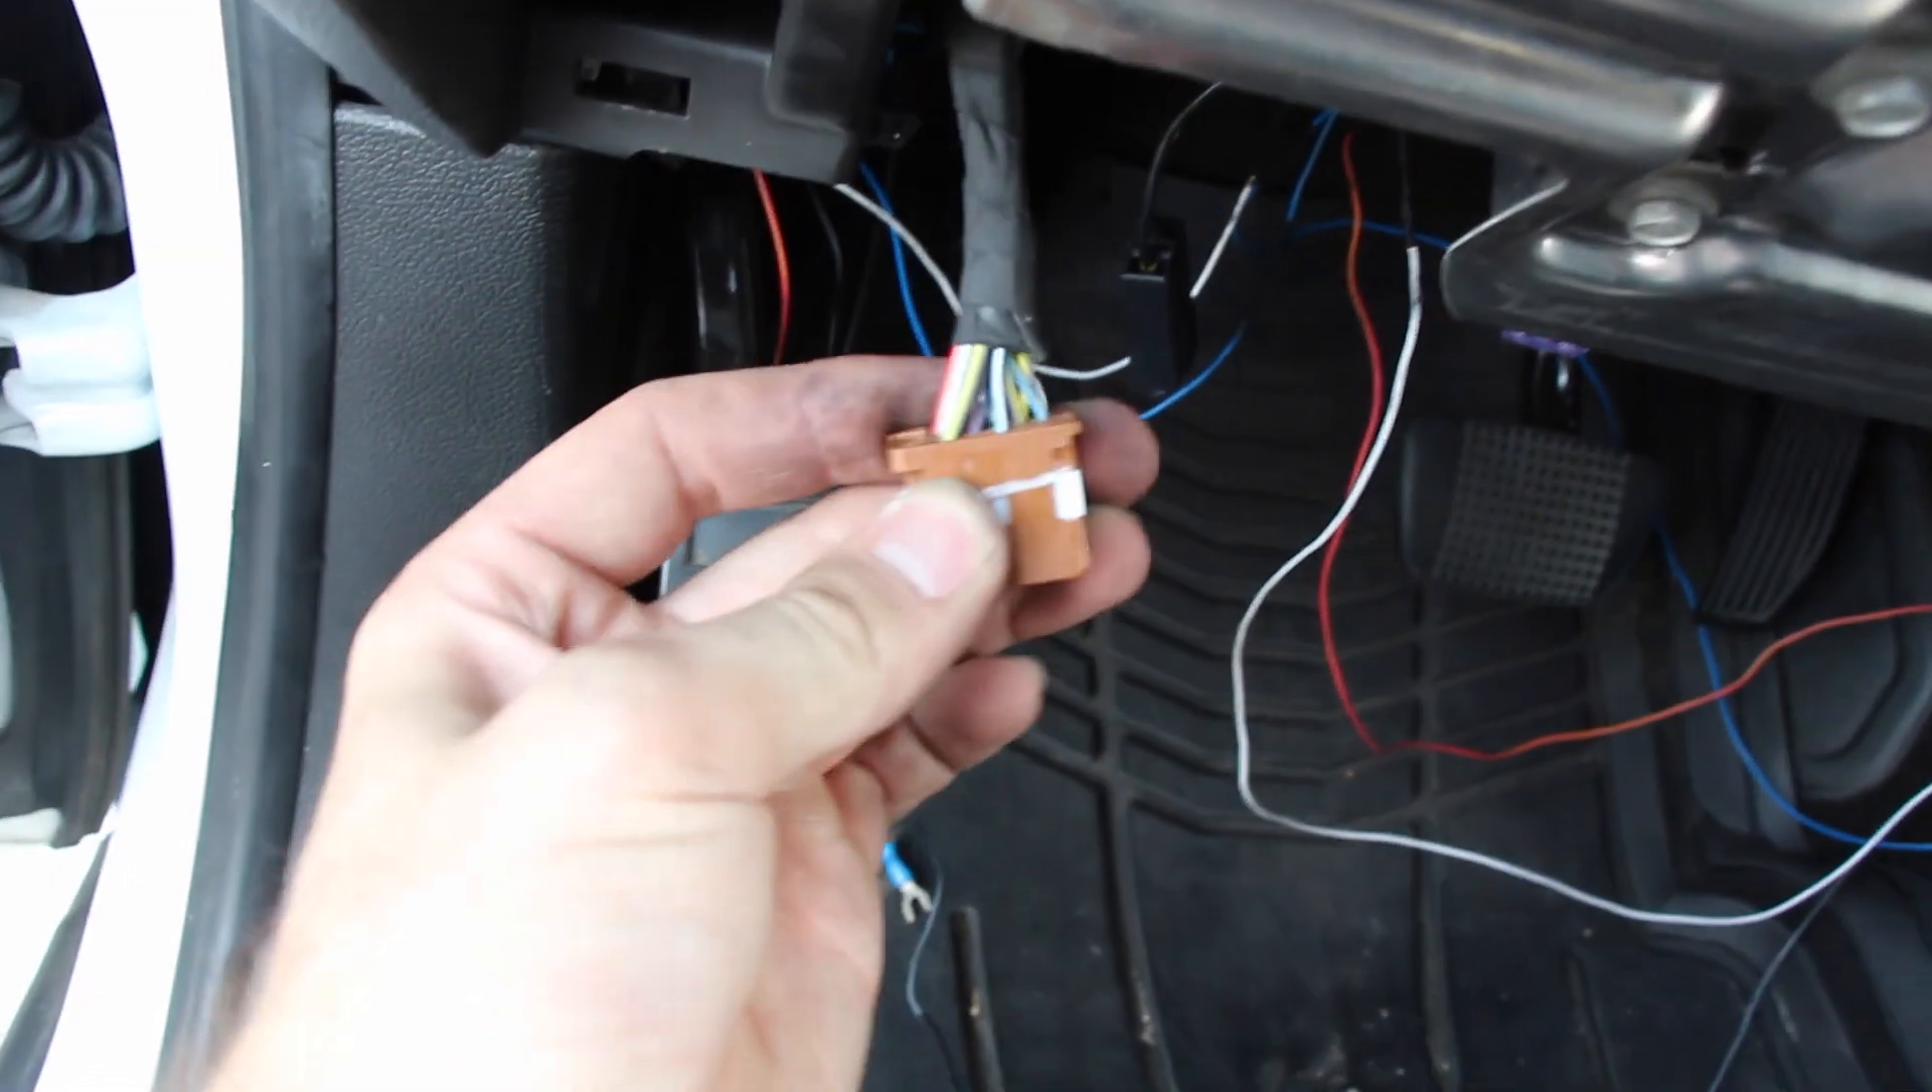The brown plug is the one pretty much in the middle, so I already have it unplugged.